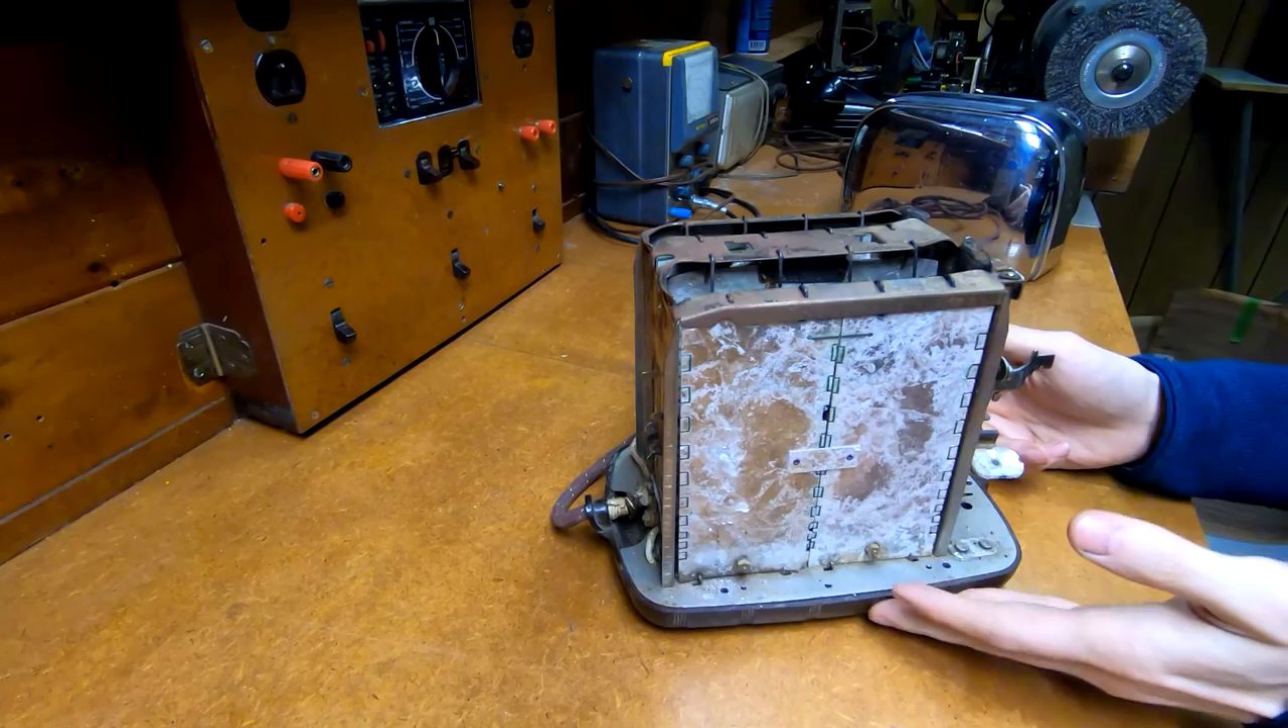So I got the housing off.